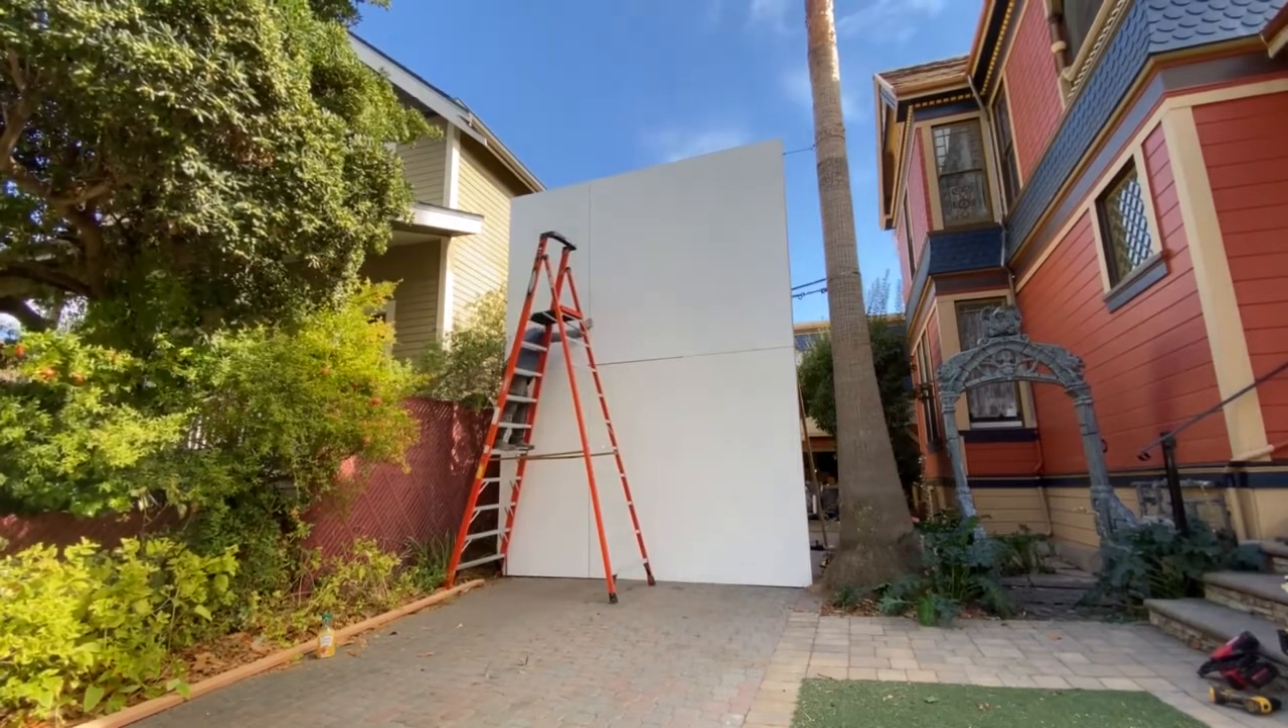The last section finally went into place with Charles lifting the flap from the front and me screwing it to the others from behind.